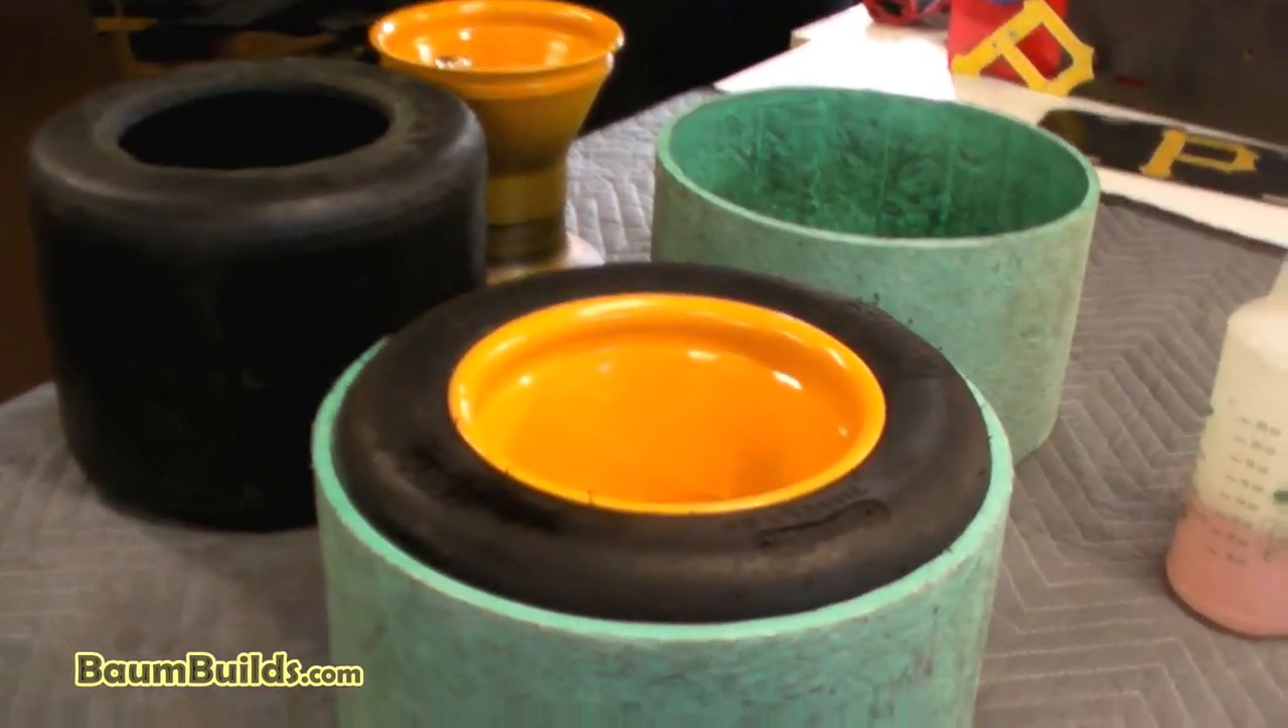So off camera we went ahead and assembled assembled one of the two rear wheel assemblies there's the second one there which I'll do for you on camera.